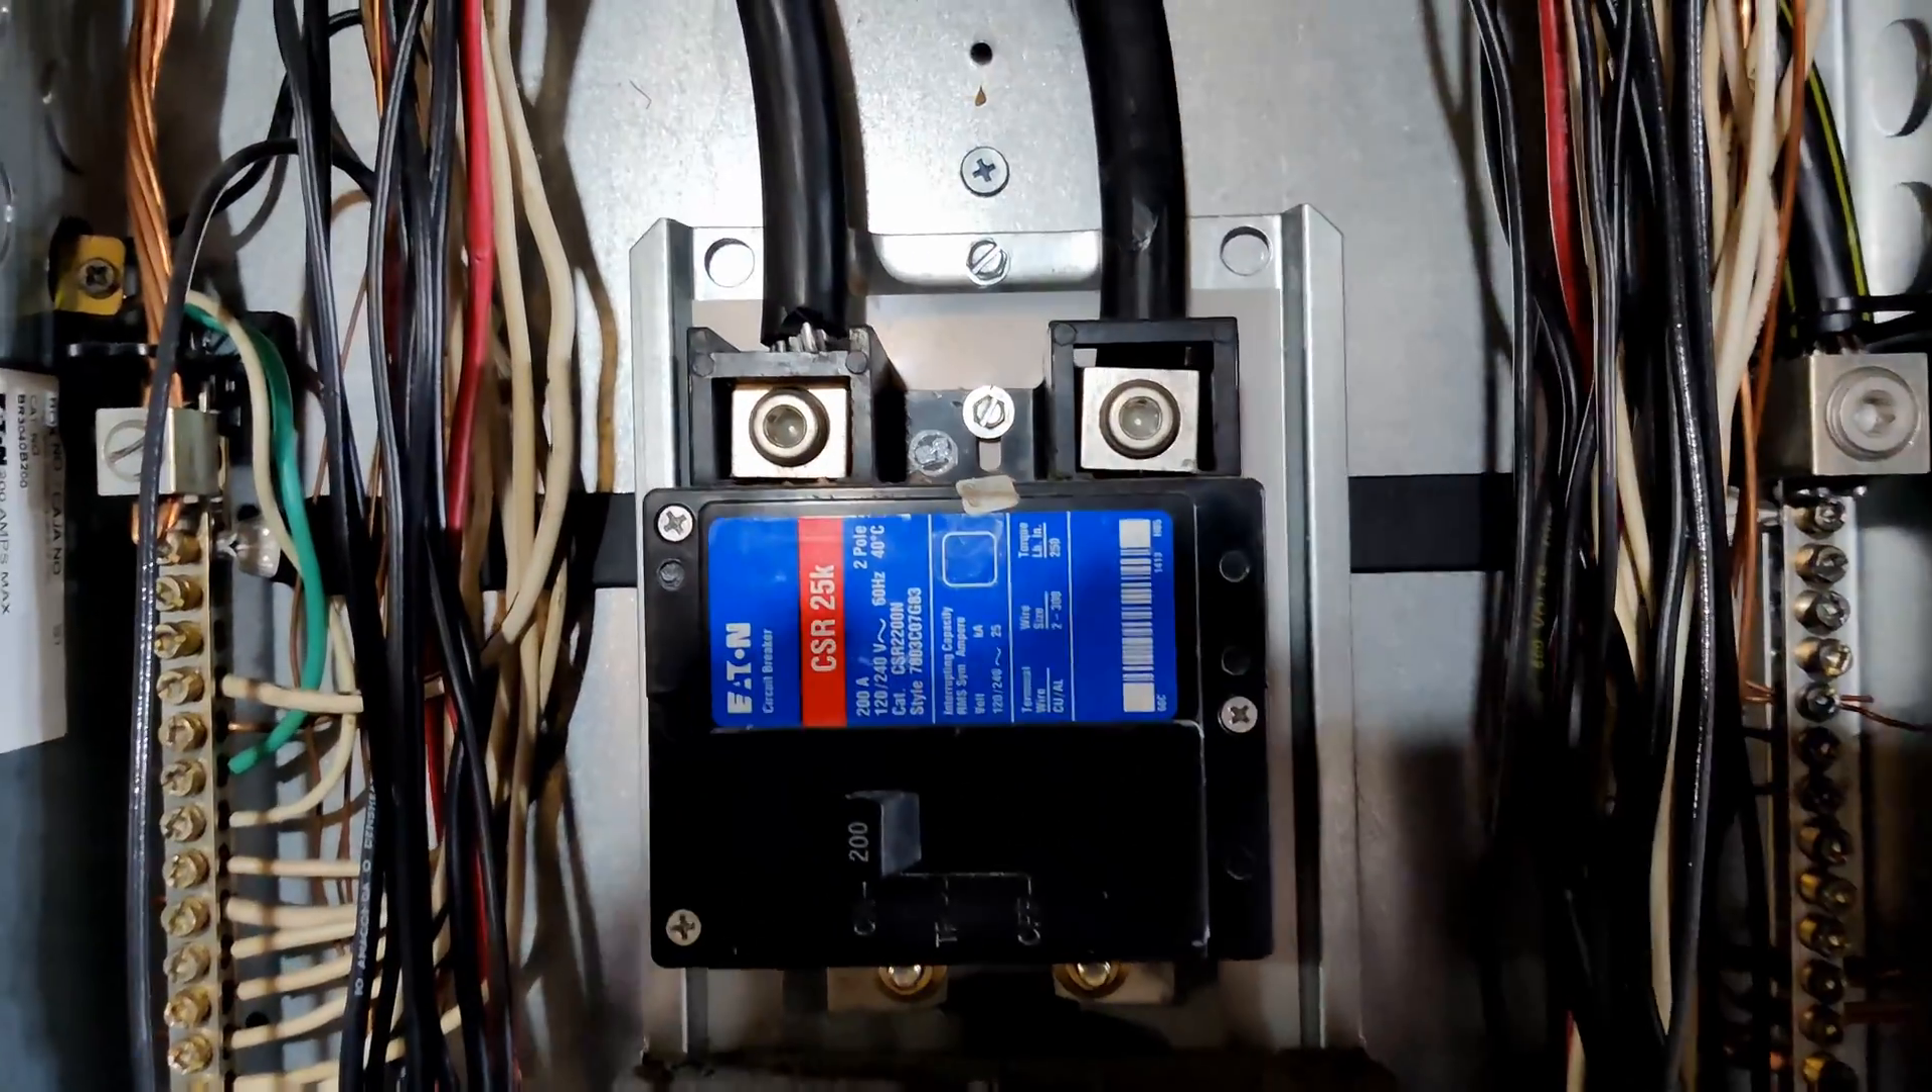Here's my main panel with the cover taken off.